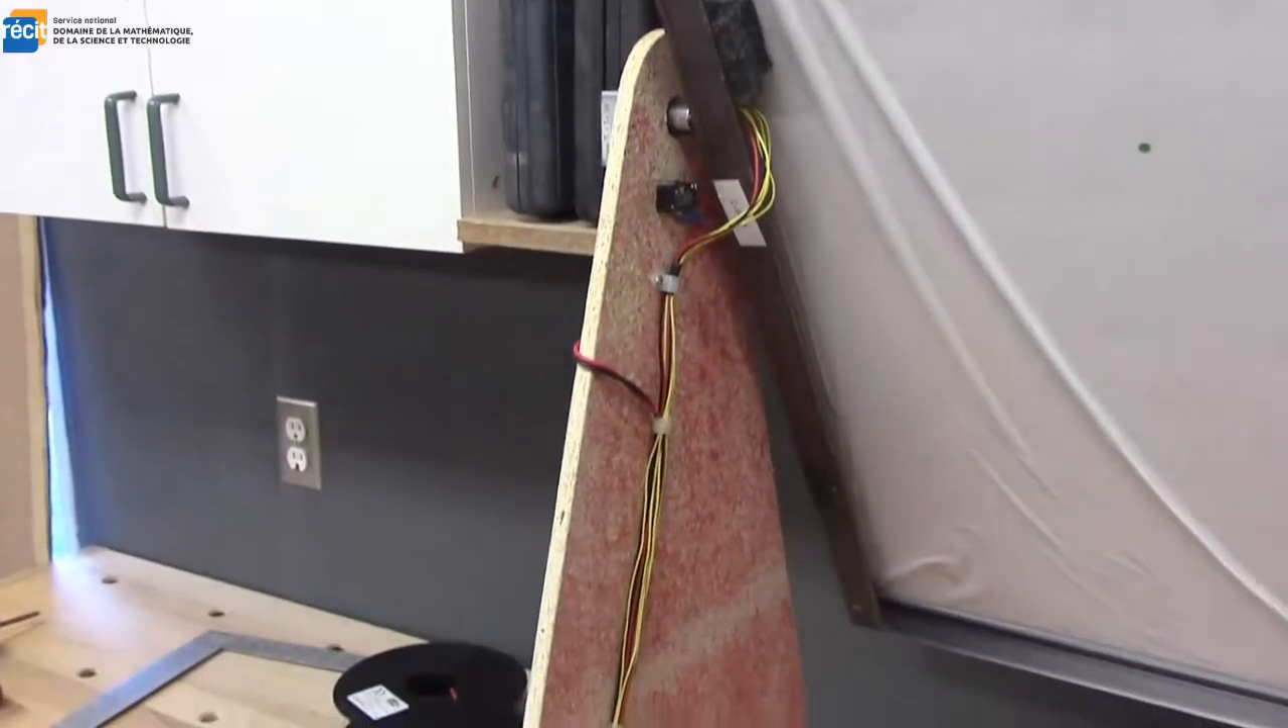Et ensuite de ça, si on continue à descendre, on va voir que j'ai géré les fils avec des attaches tout le long.